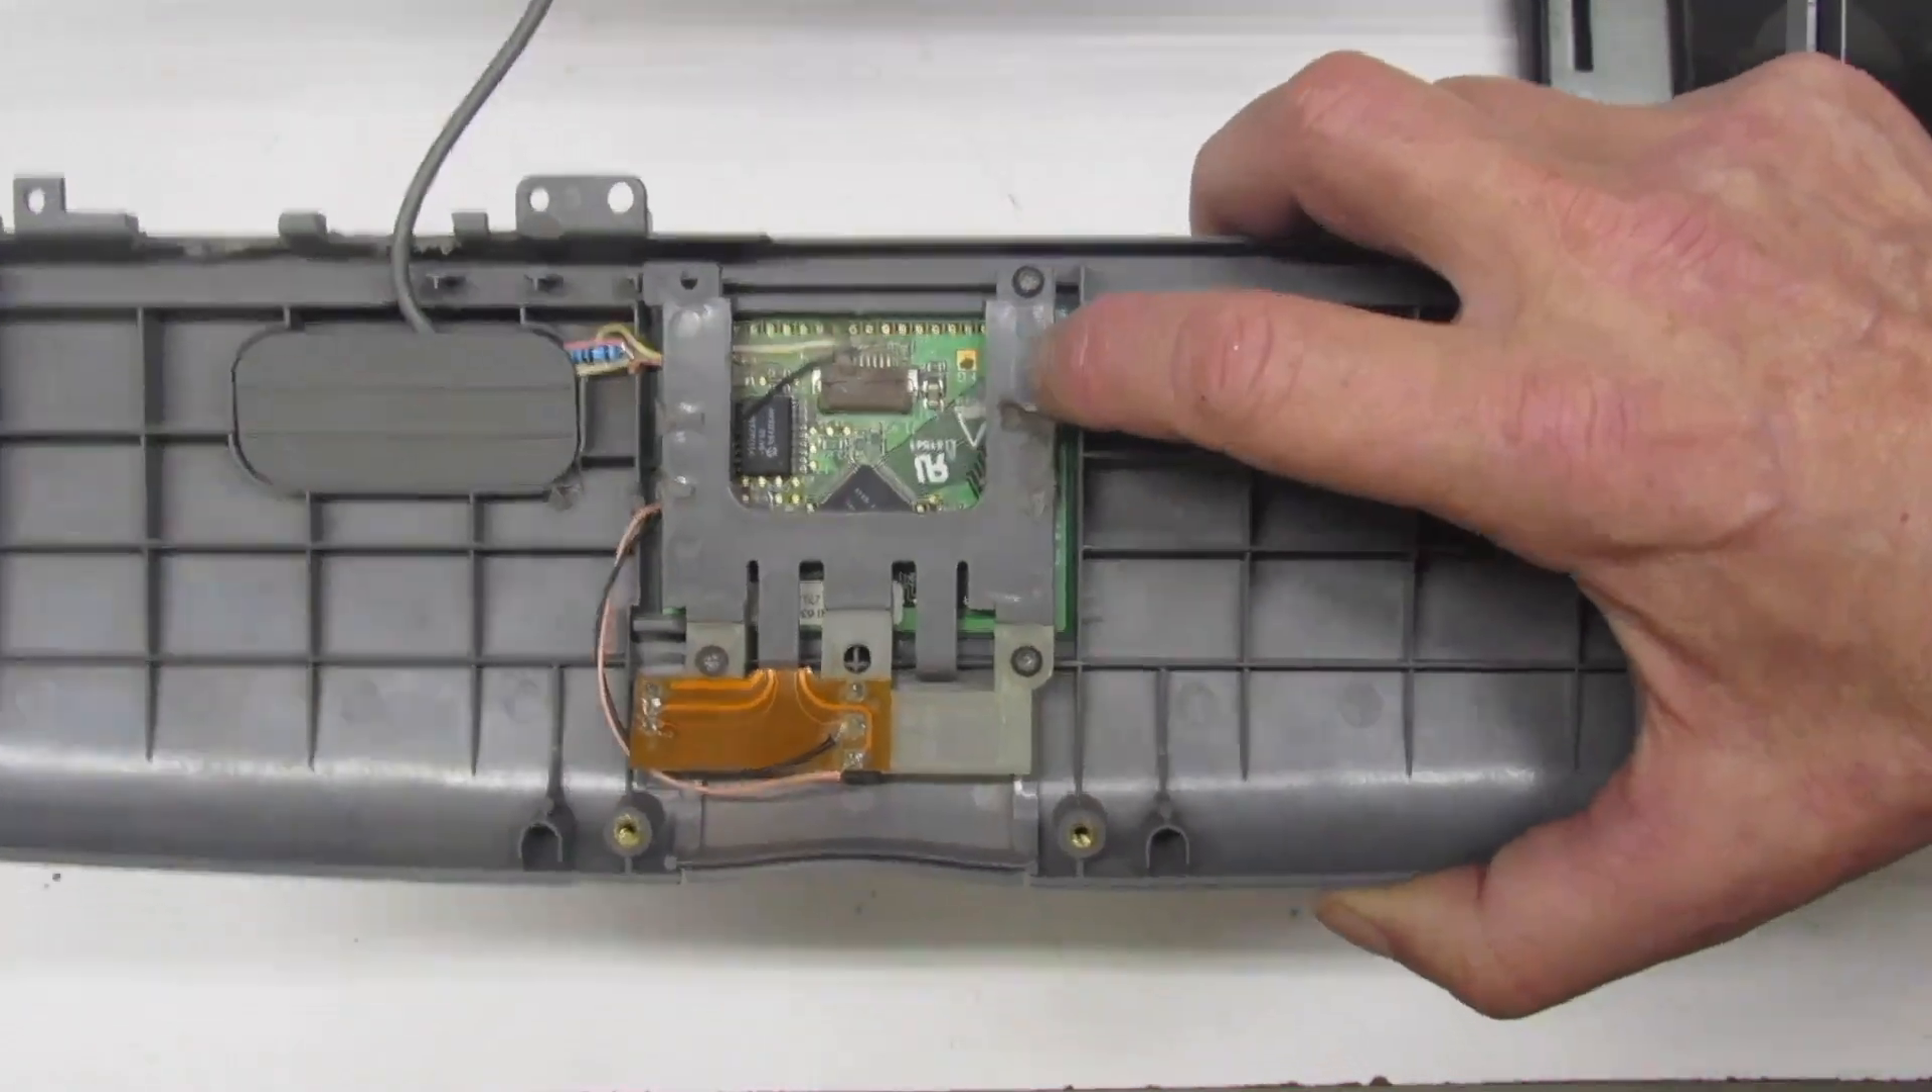Here is the trackpad ADB for the uh powerbook 520 I've got it installed.